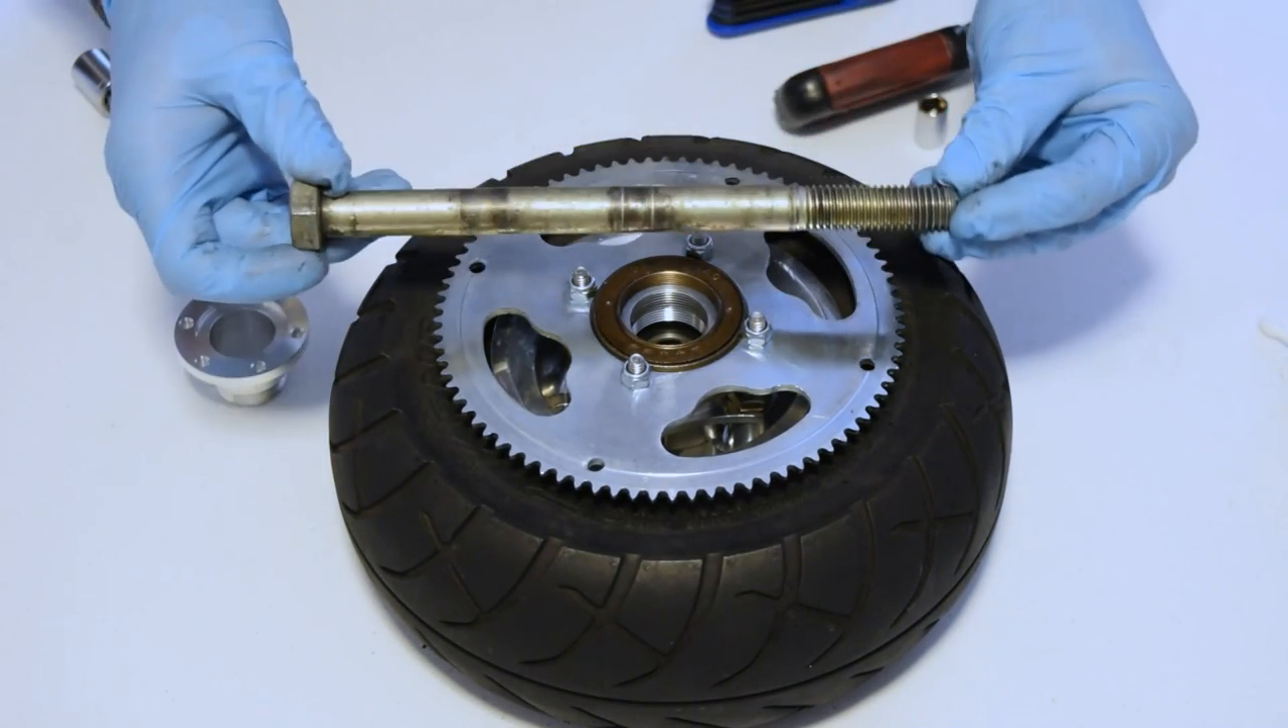So now we have the freewheel and sprocket mounted on.